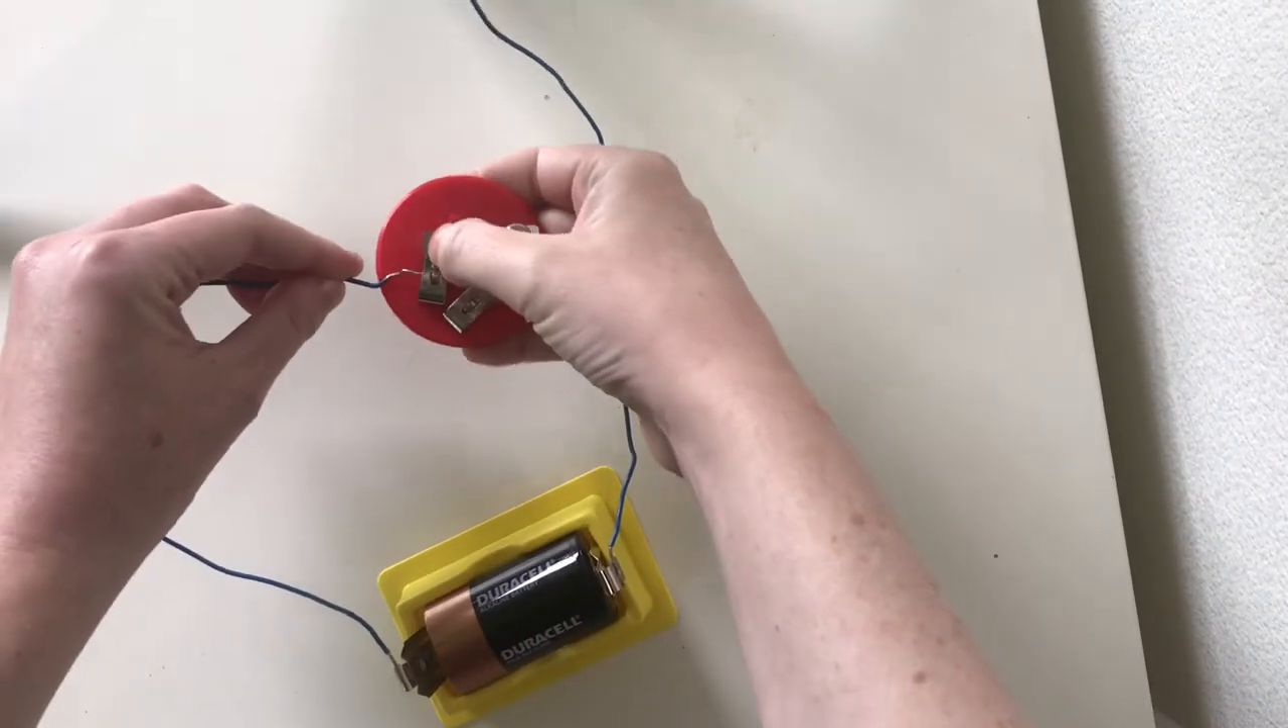To make my circuit a little more complex, I've put my battery in this battery holder, and I have these clamps that I can connect to my wires to connect to my battery more easily.